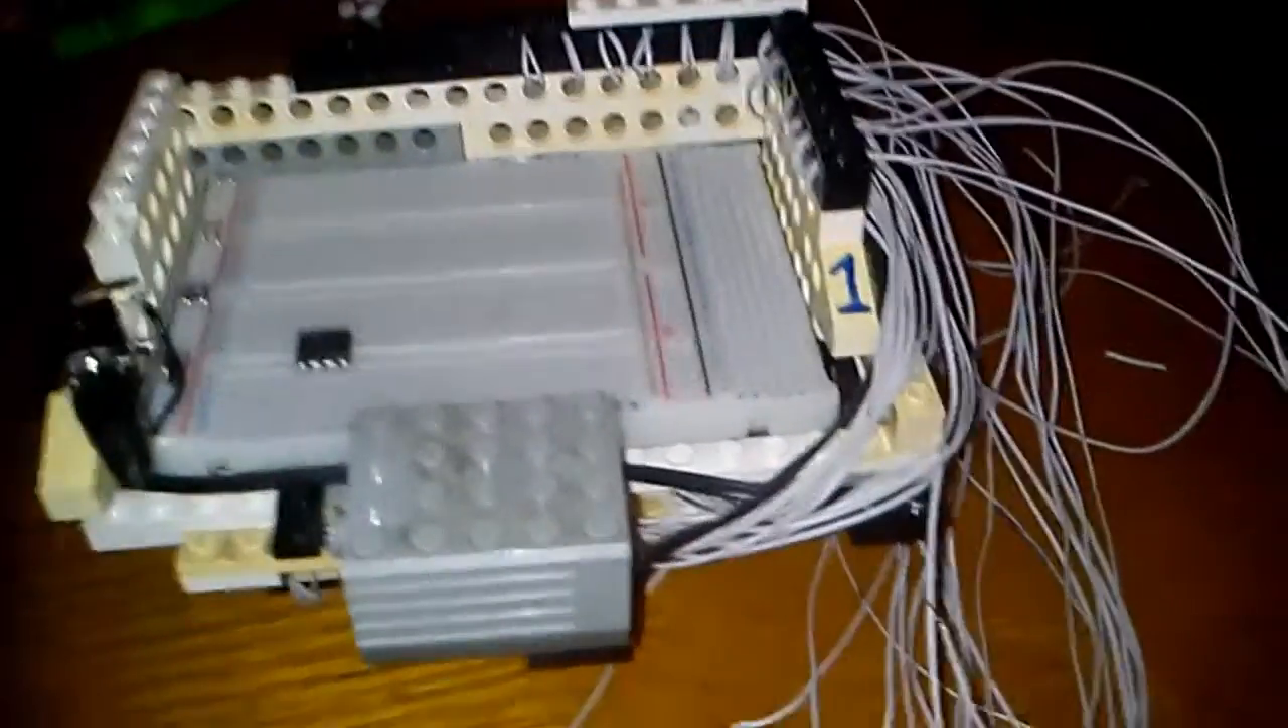I've got the breadboard on top, it's all one unit, all I've got to do is put in the ethernet cable and all that stuff there and just proceed to play around with it.